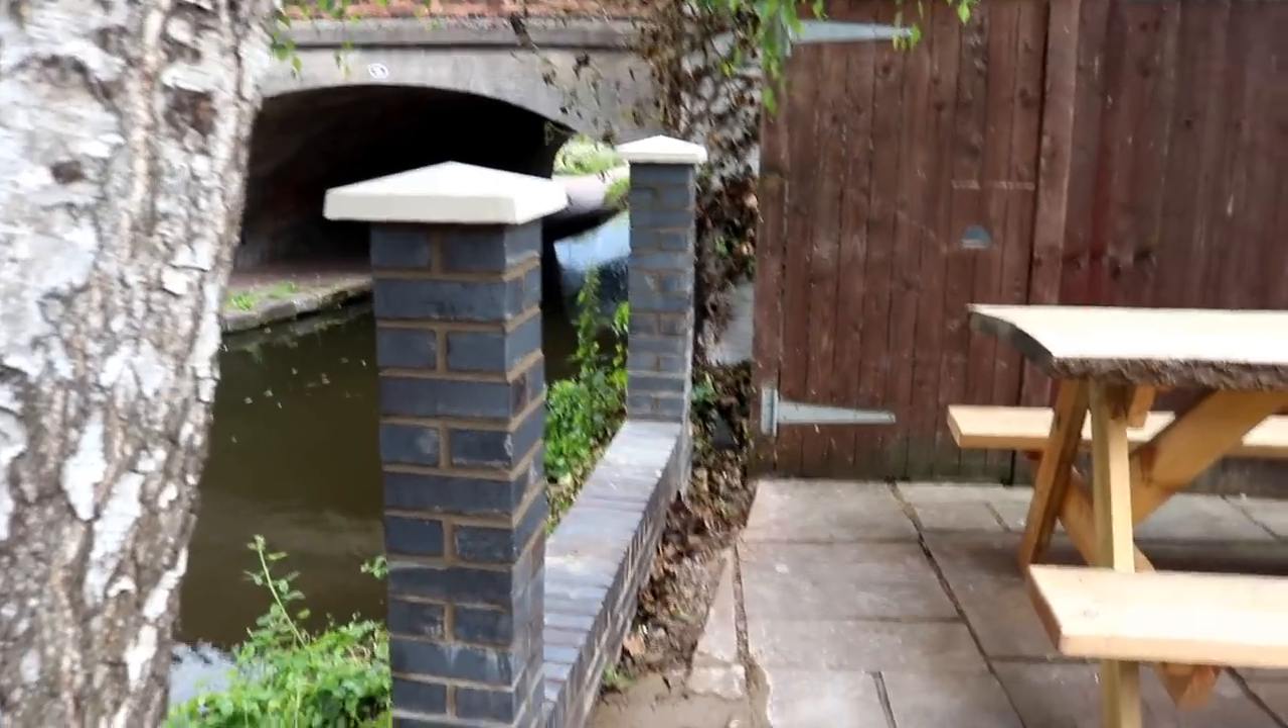So that is the wall with the cappings all we need now are the railings to go in between.